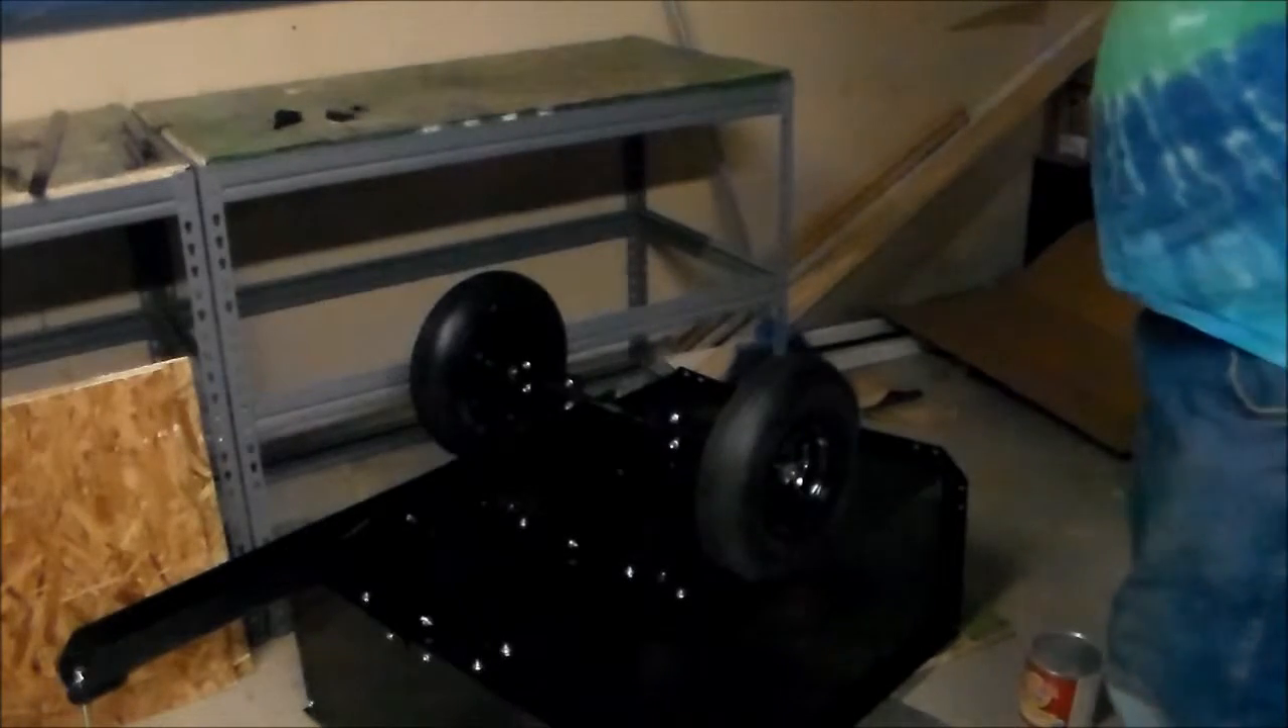There are the two wheels all assembled and on.